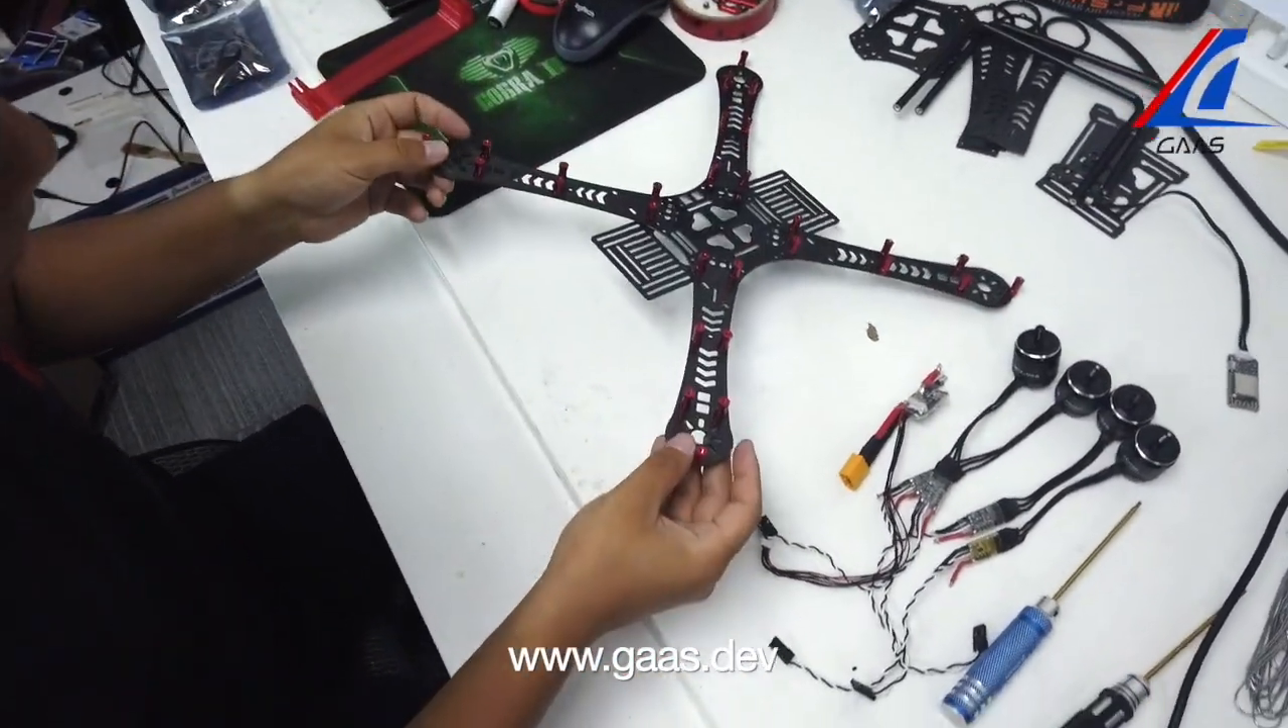Now you should have a frame looking like this.